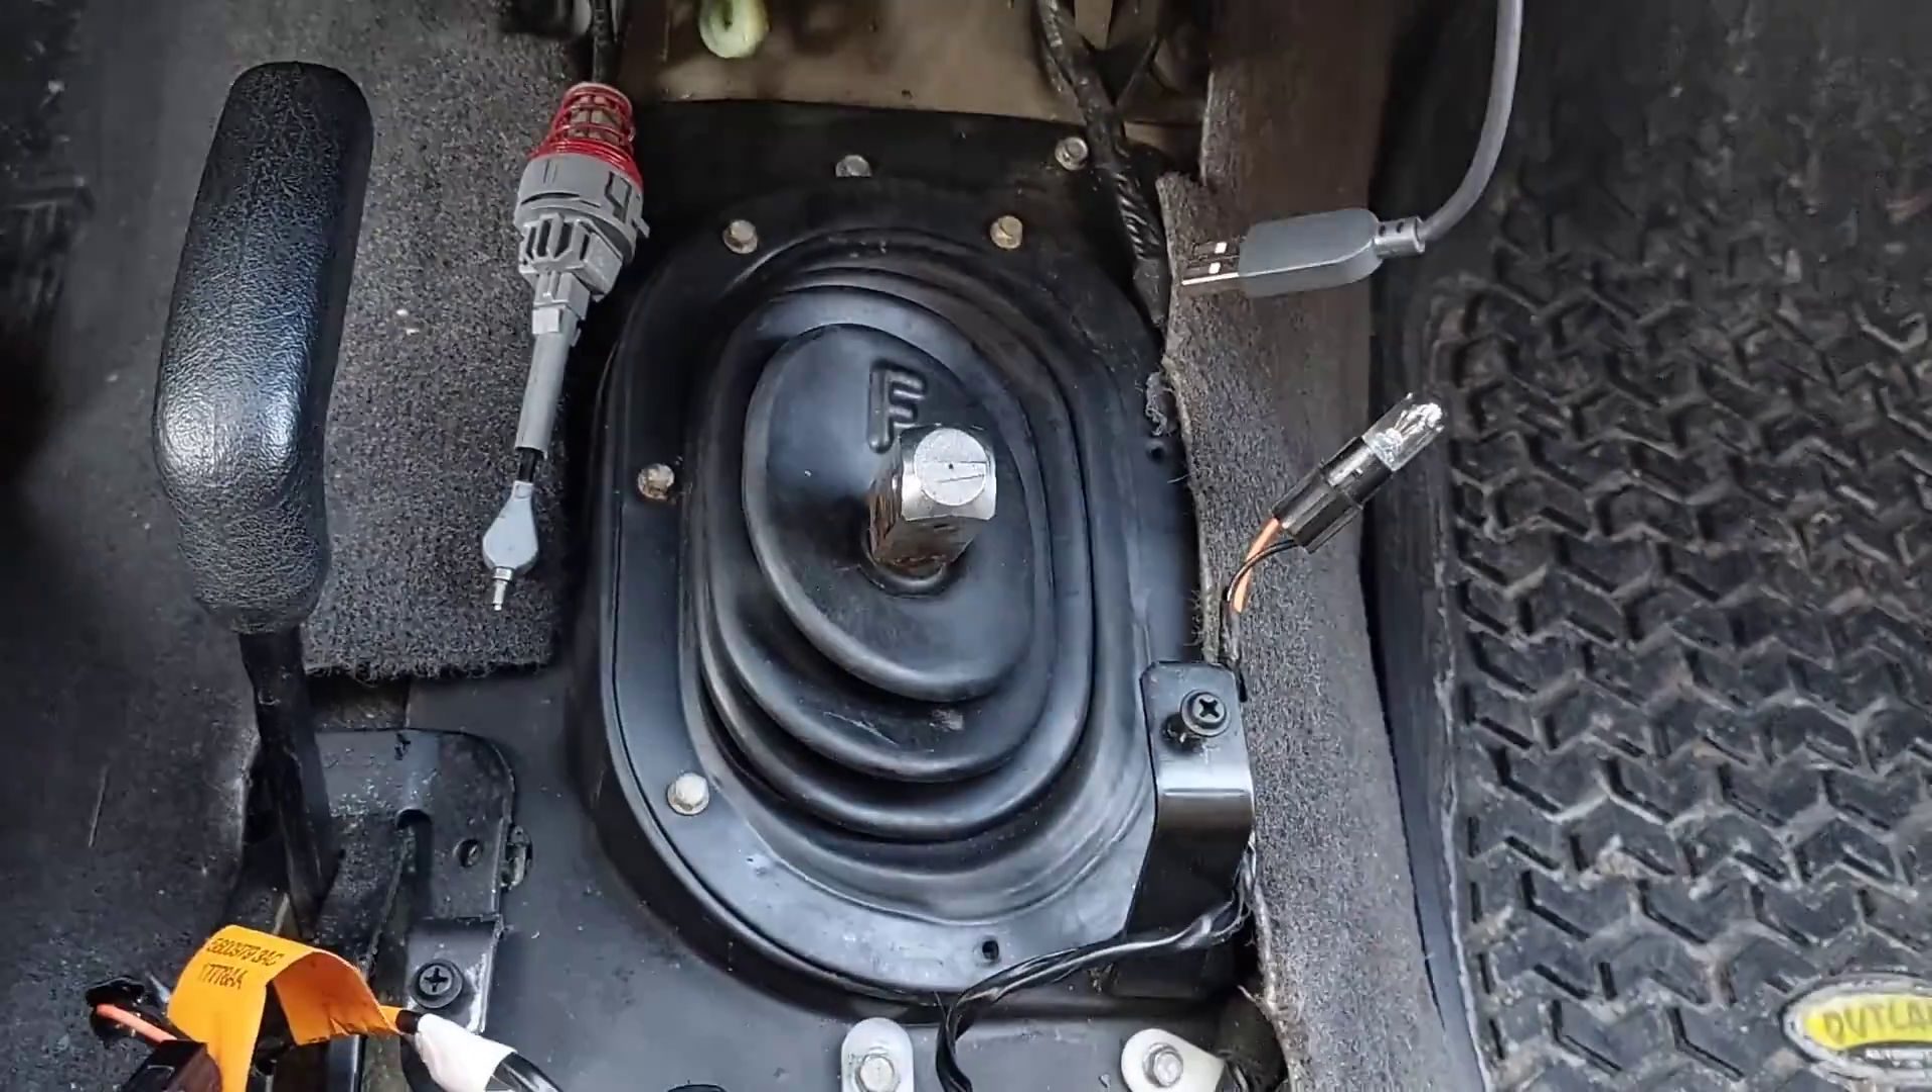Uh here's your lower shift boot in place.